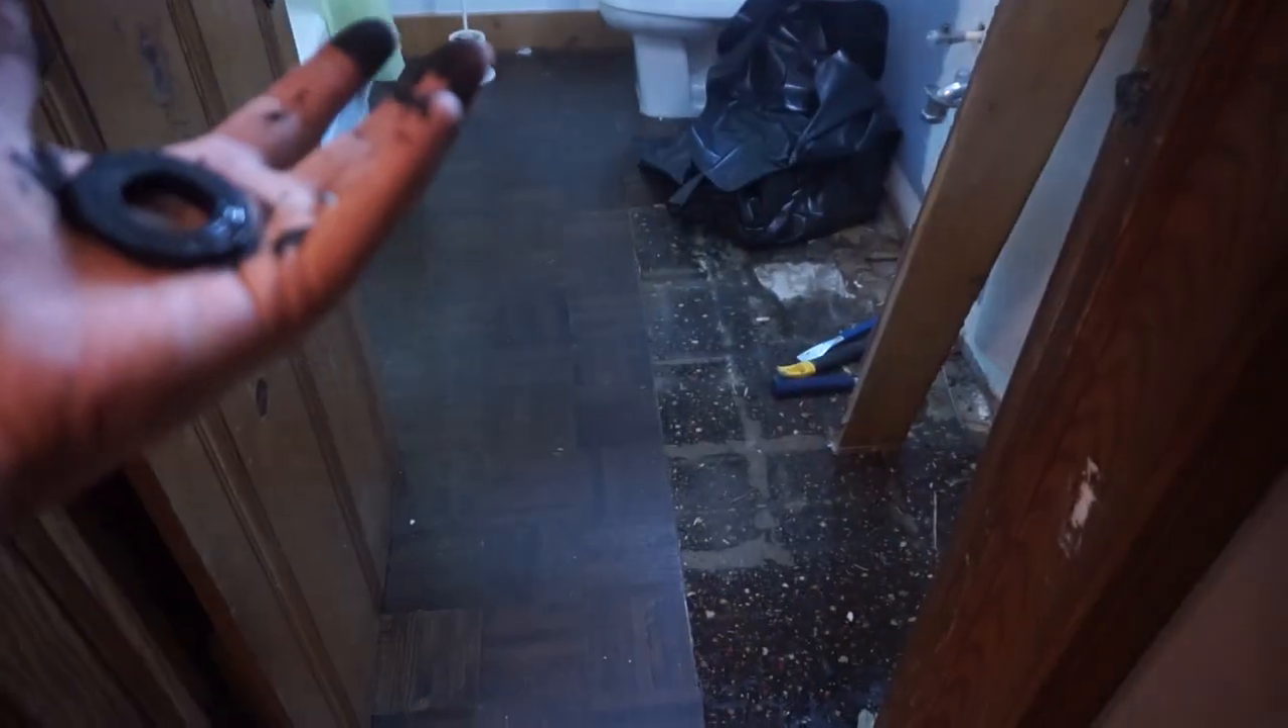As you can see we started taking off the floor.